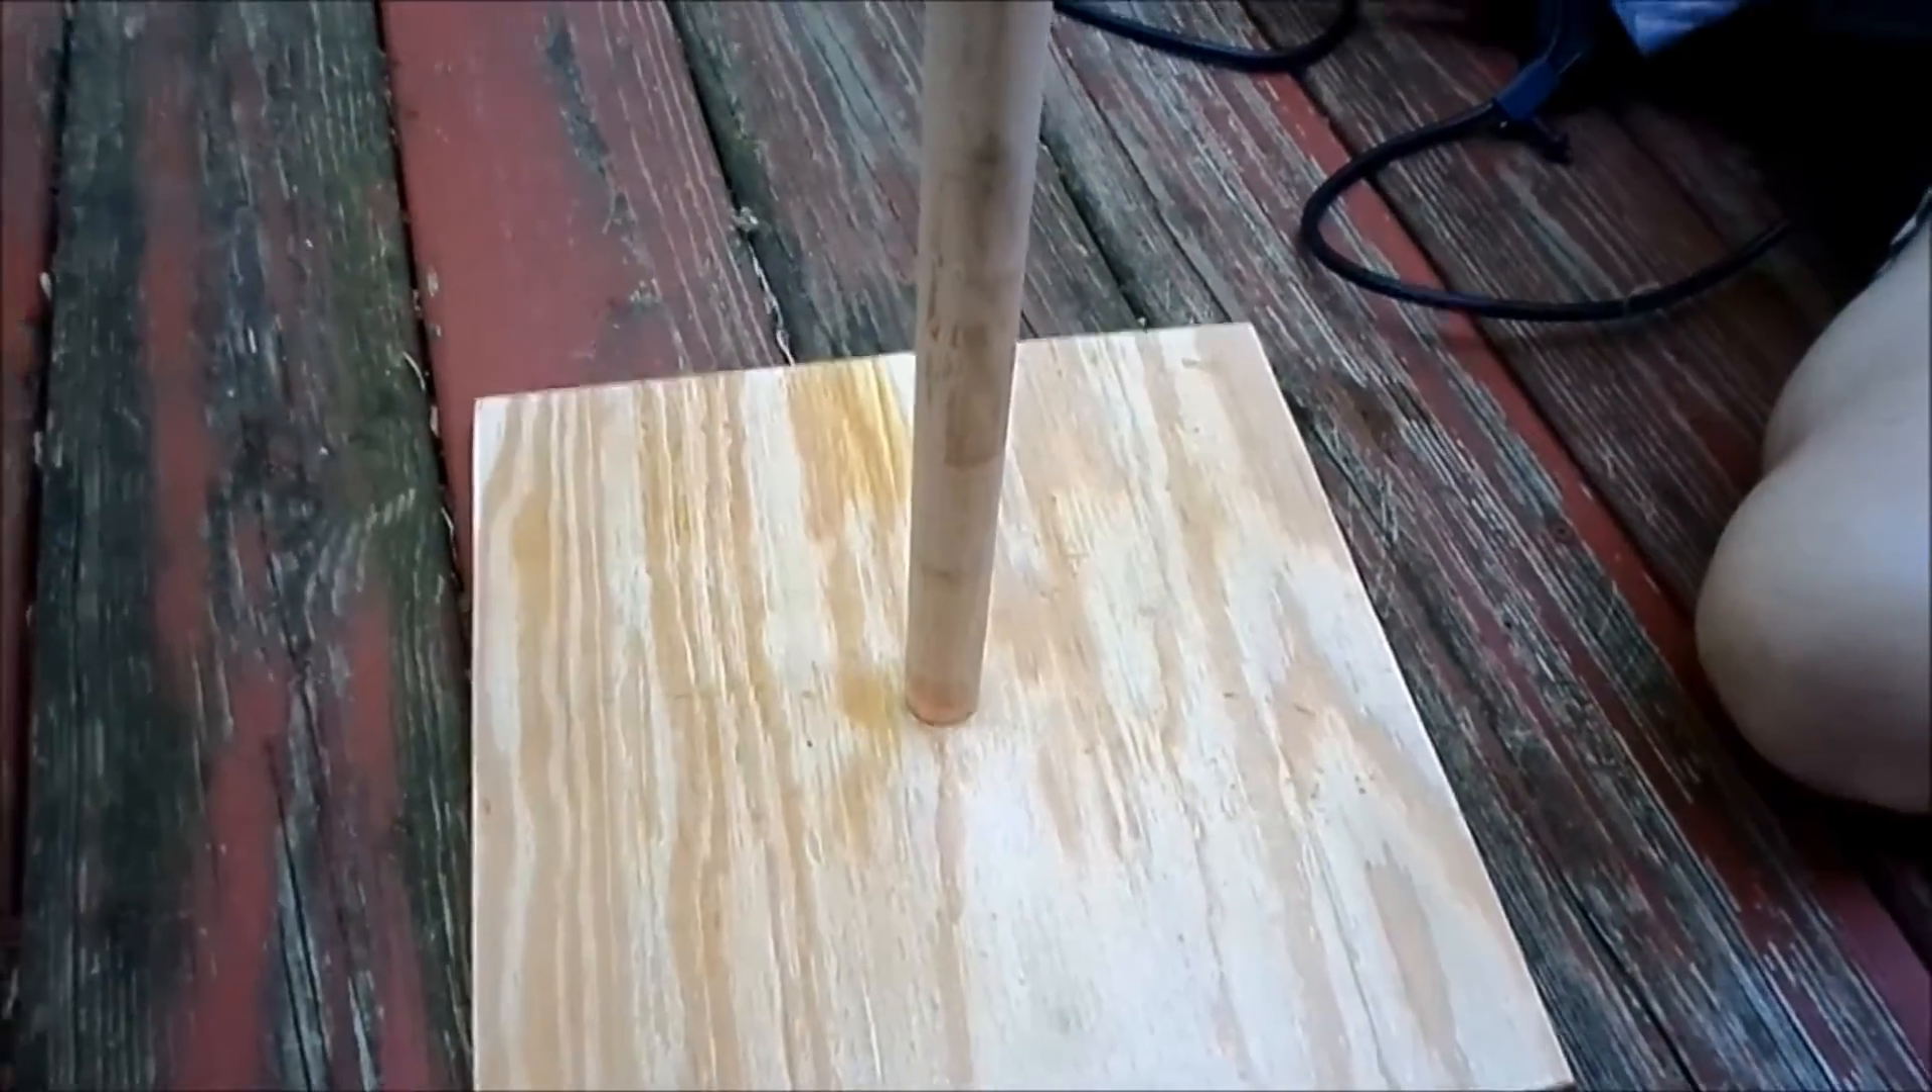We glued the plunger into the base.